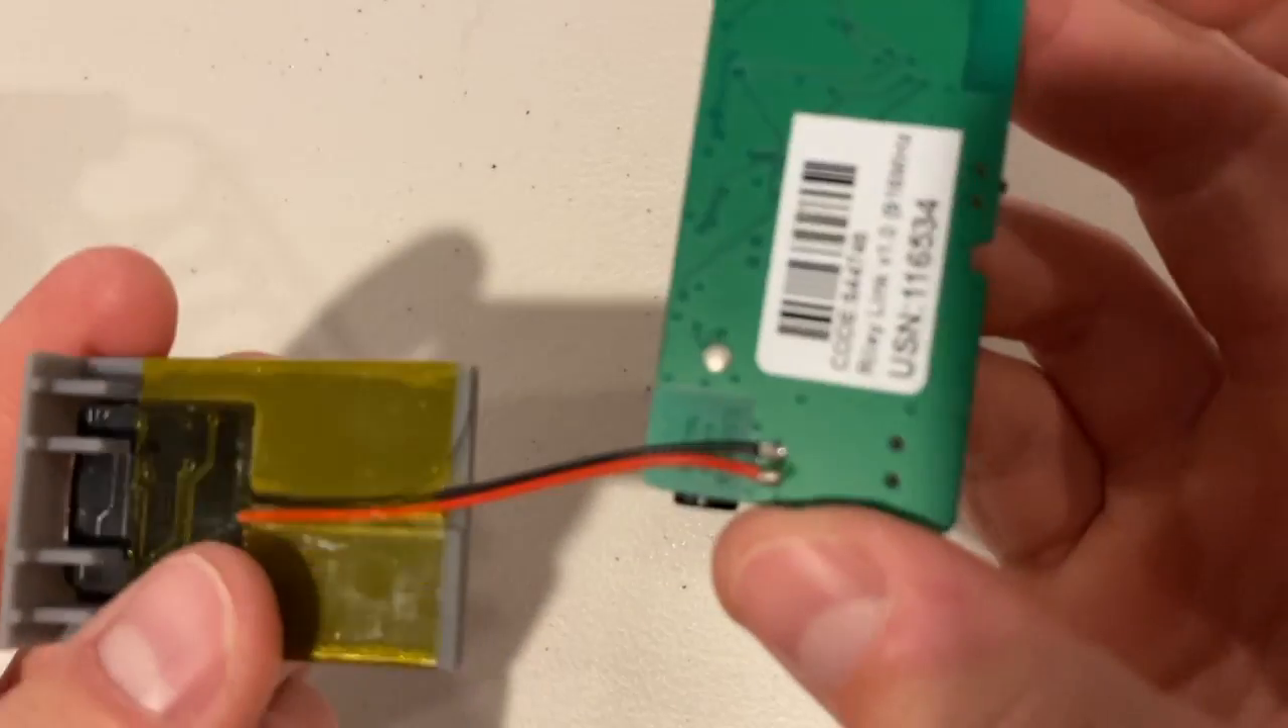Now your wireless charging coil is attached to the Riley link.